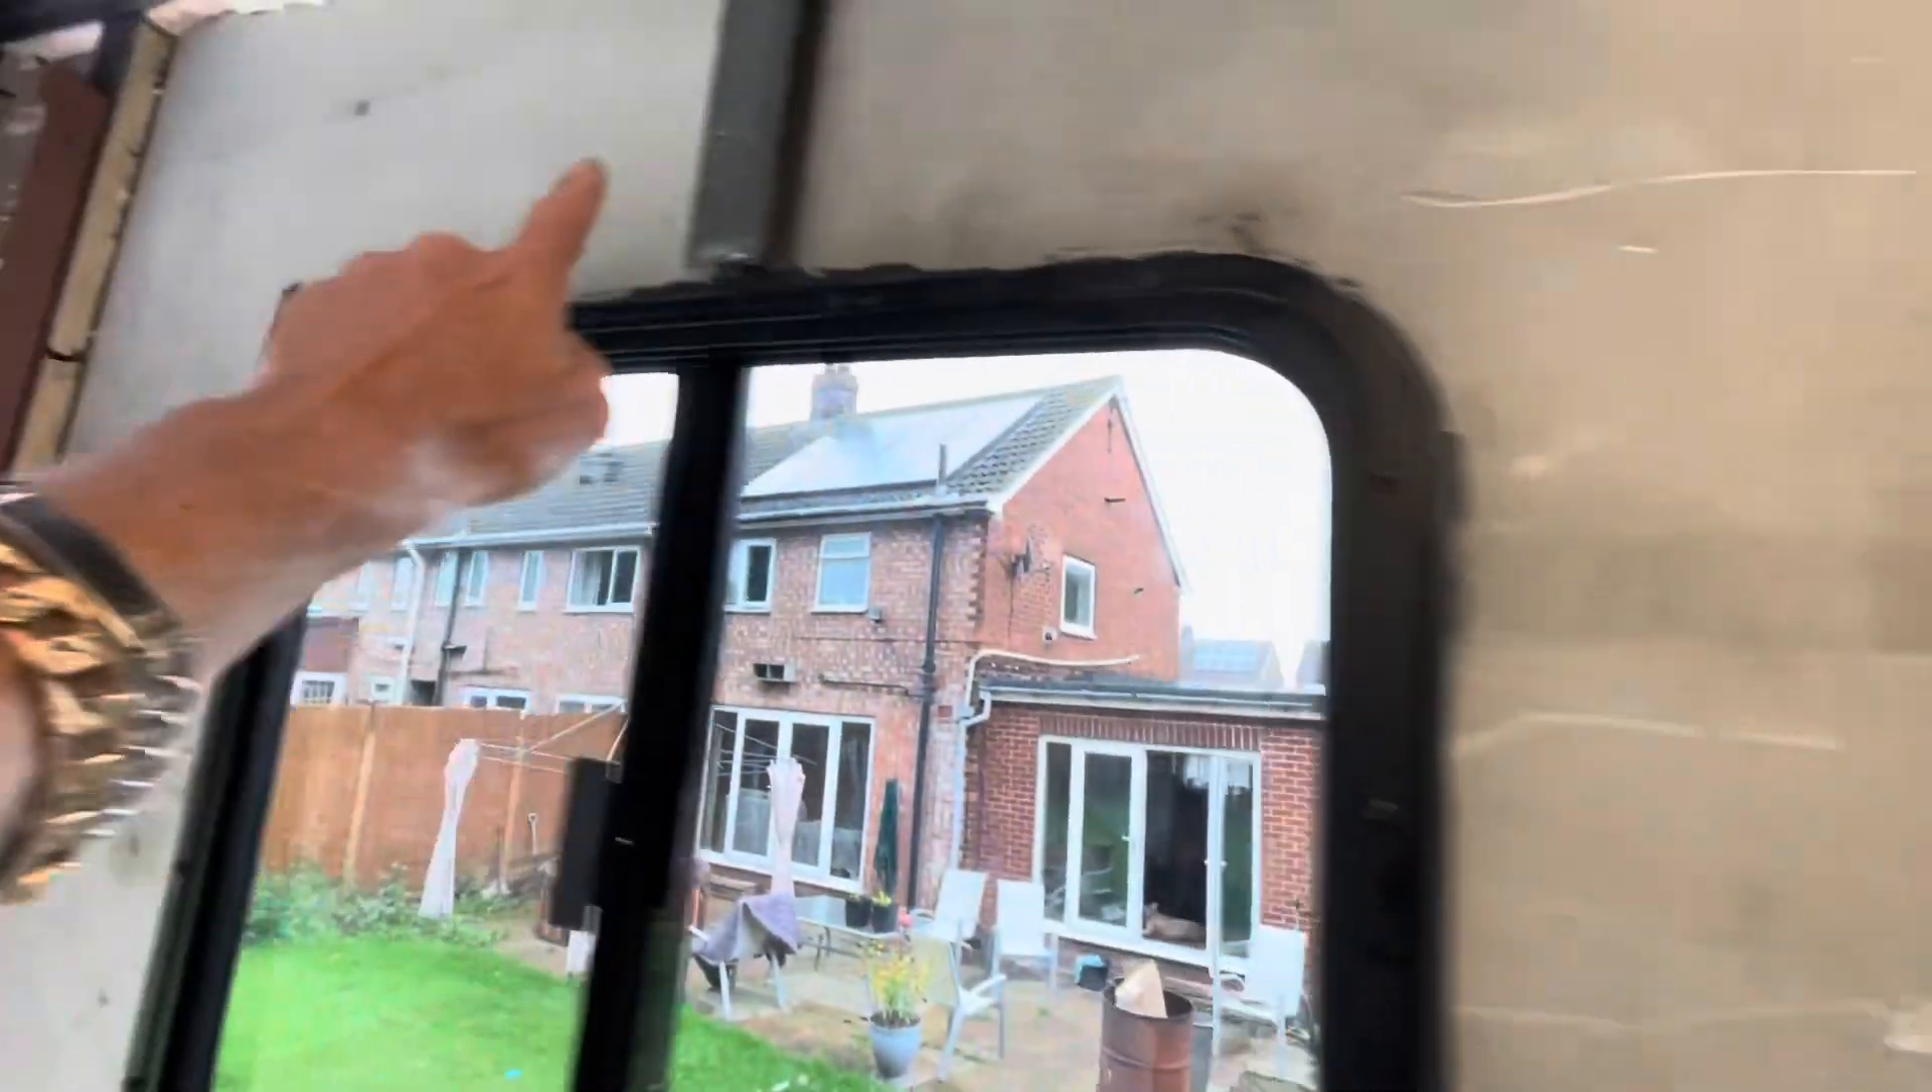Alright guys, there's the second window all in! Nicely sealed up from the inside and the outside!